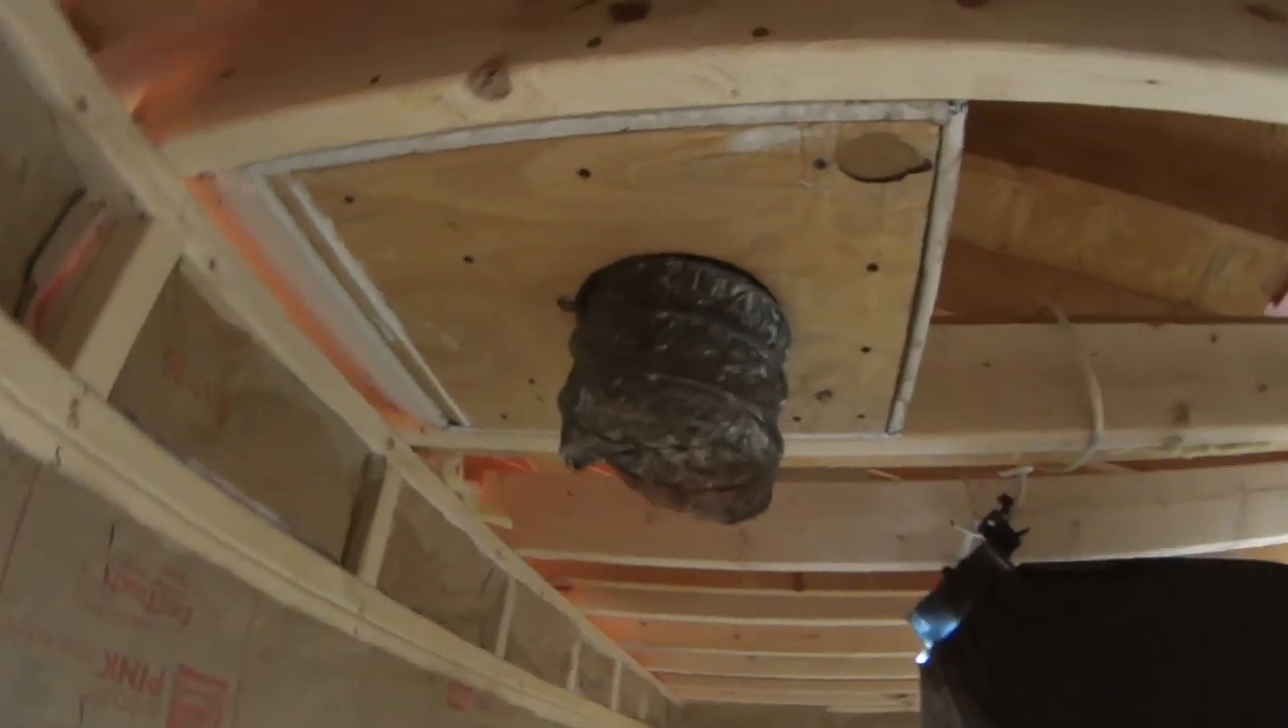So back in the live room you can see this is the baffle box all mounted into place.